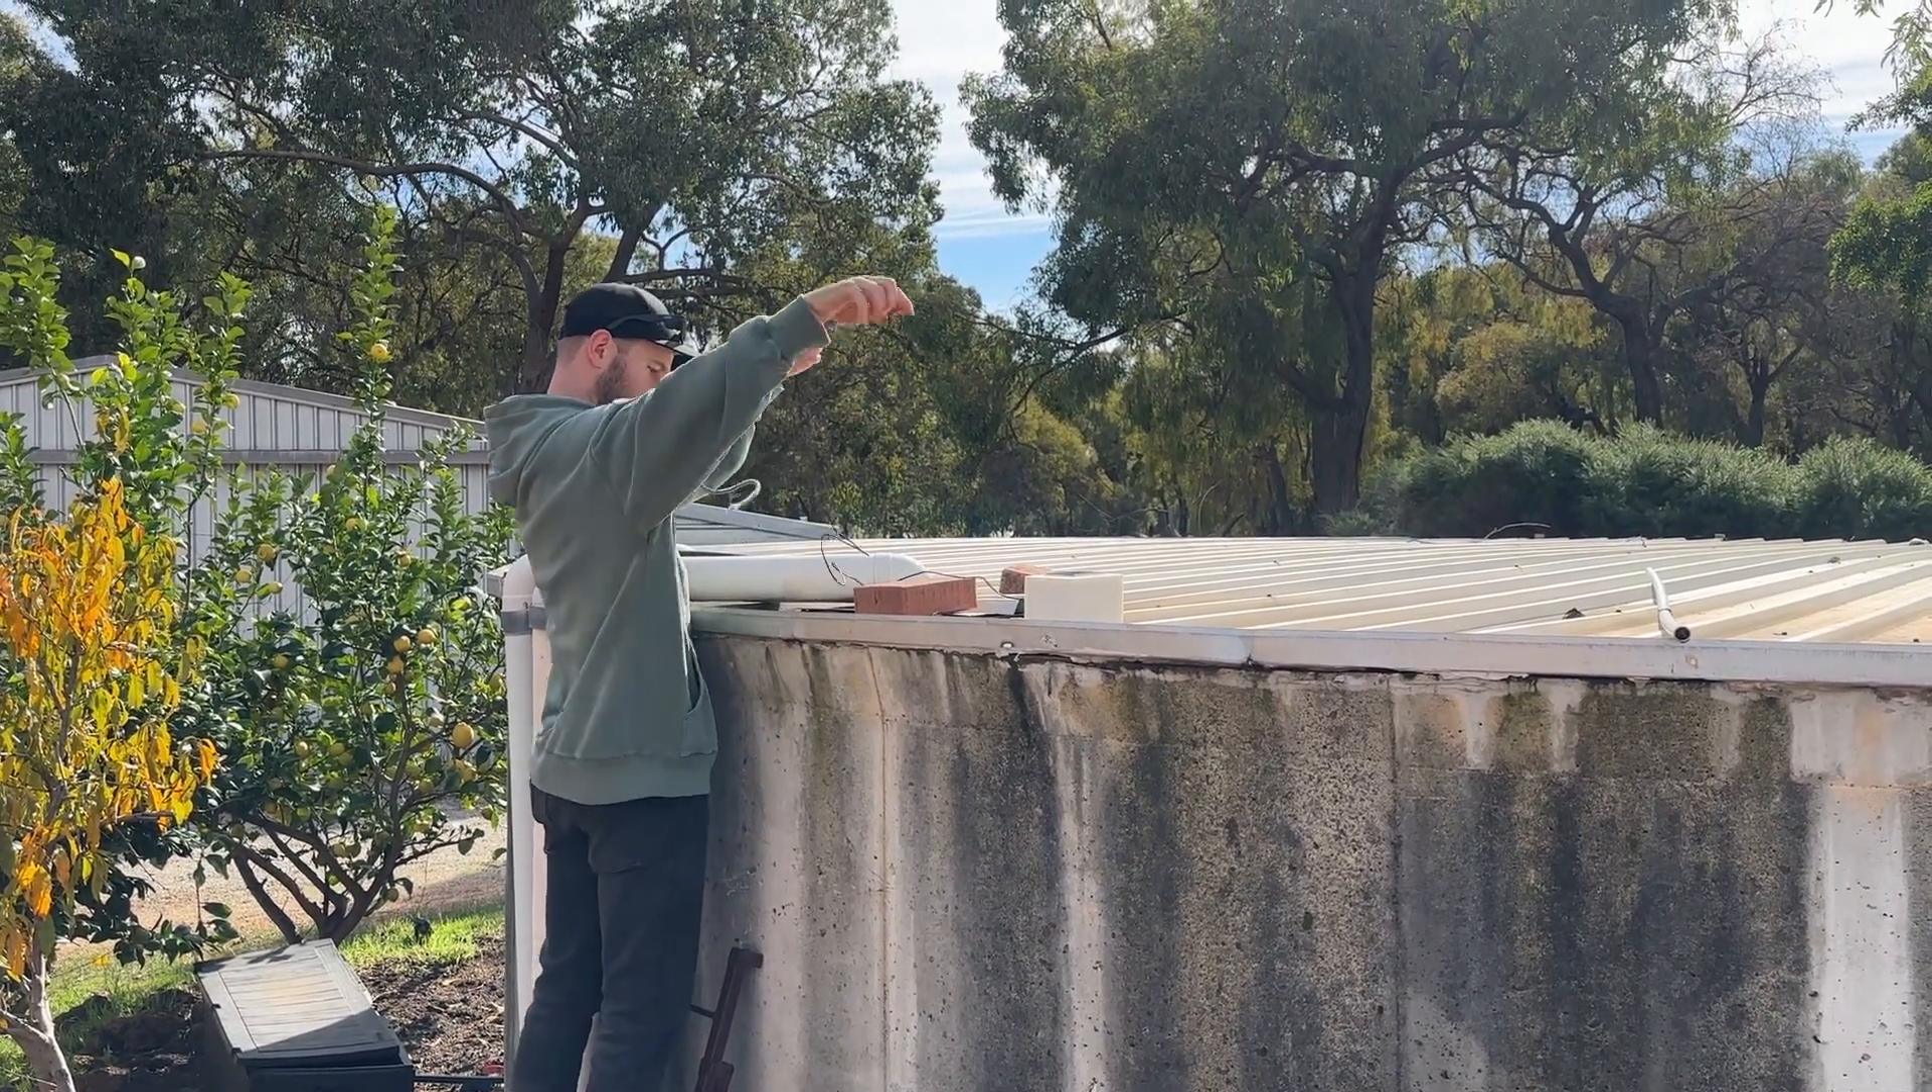At the moment, the box is just sitting loosely on top of the tank. I haven't mounted it properly yet.